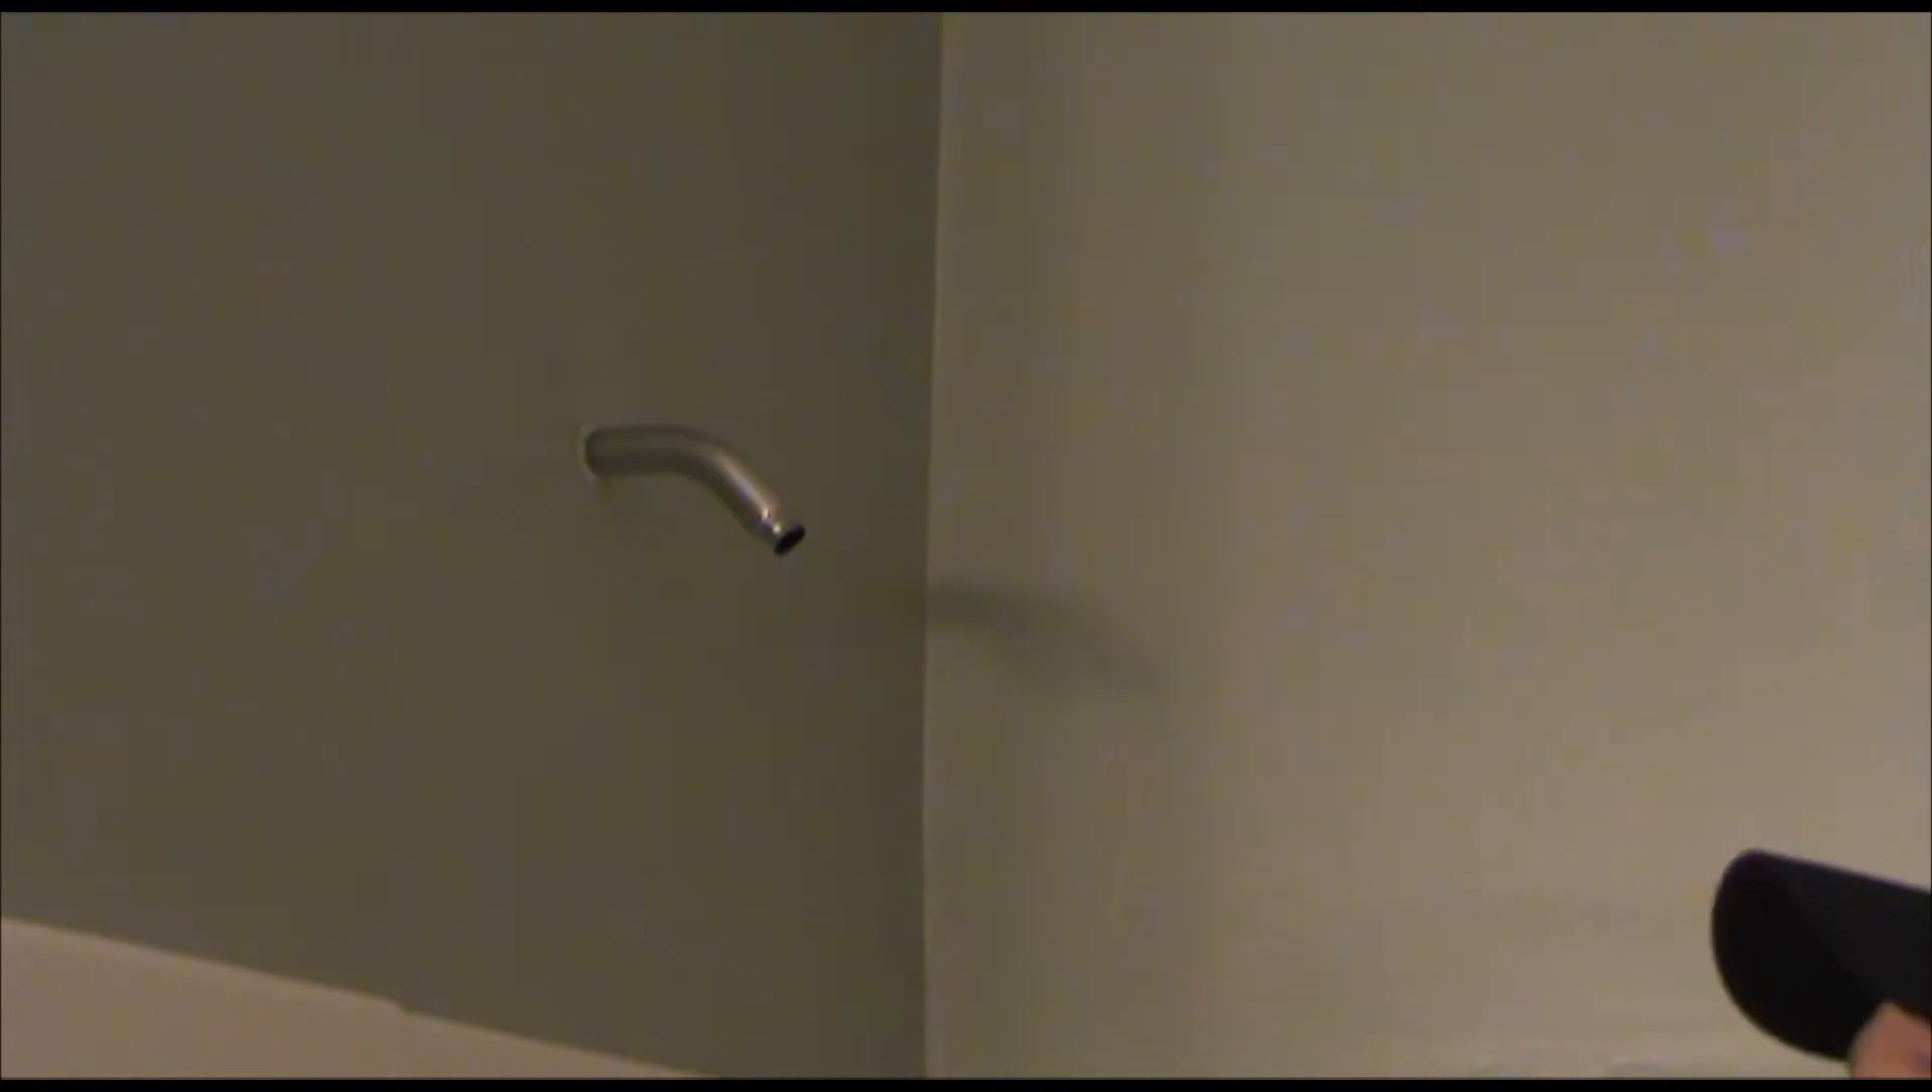So now we've got the old shower head off and what you want to do before you put the new shower head on to seal from leaks is just put a real just a couple rounds of Teflon tape.